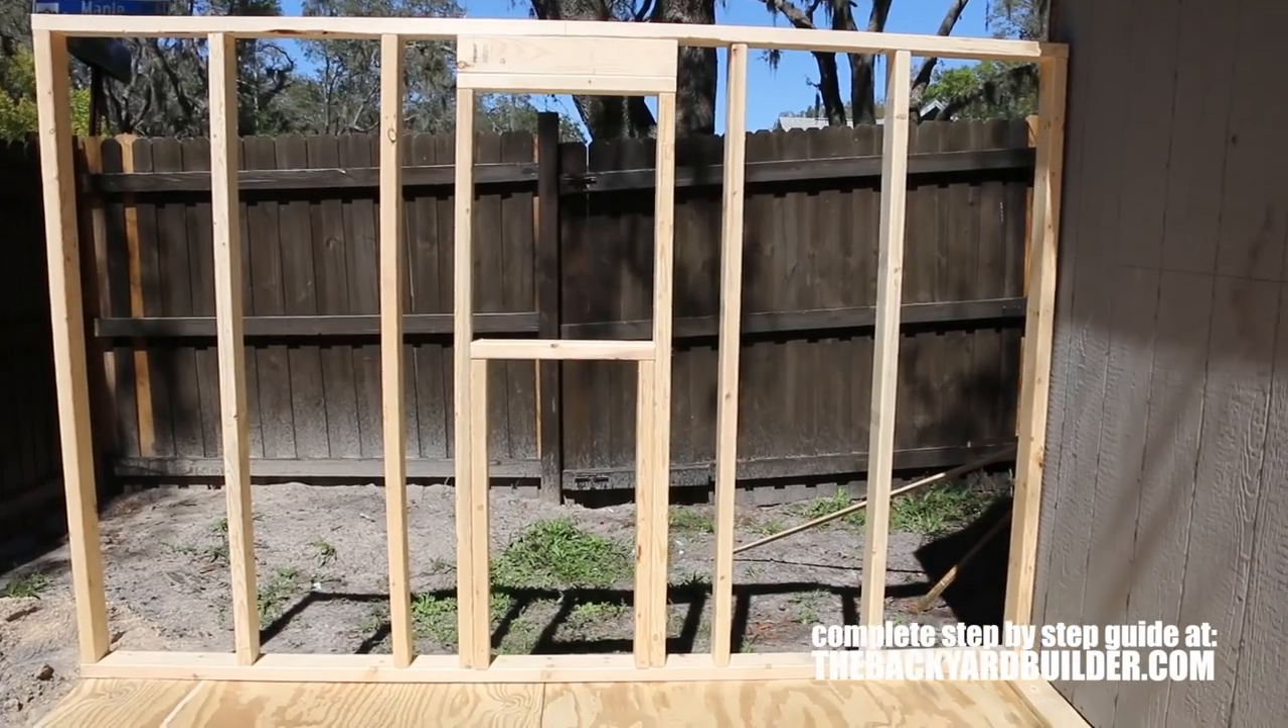So the first wall is up framed.